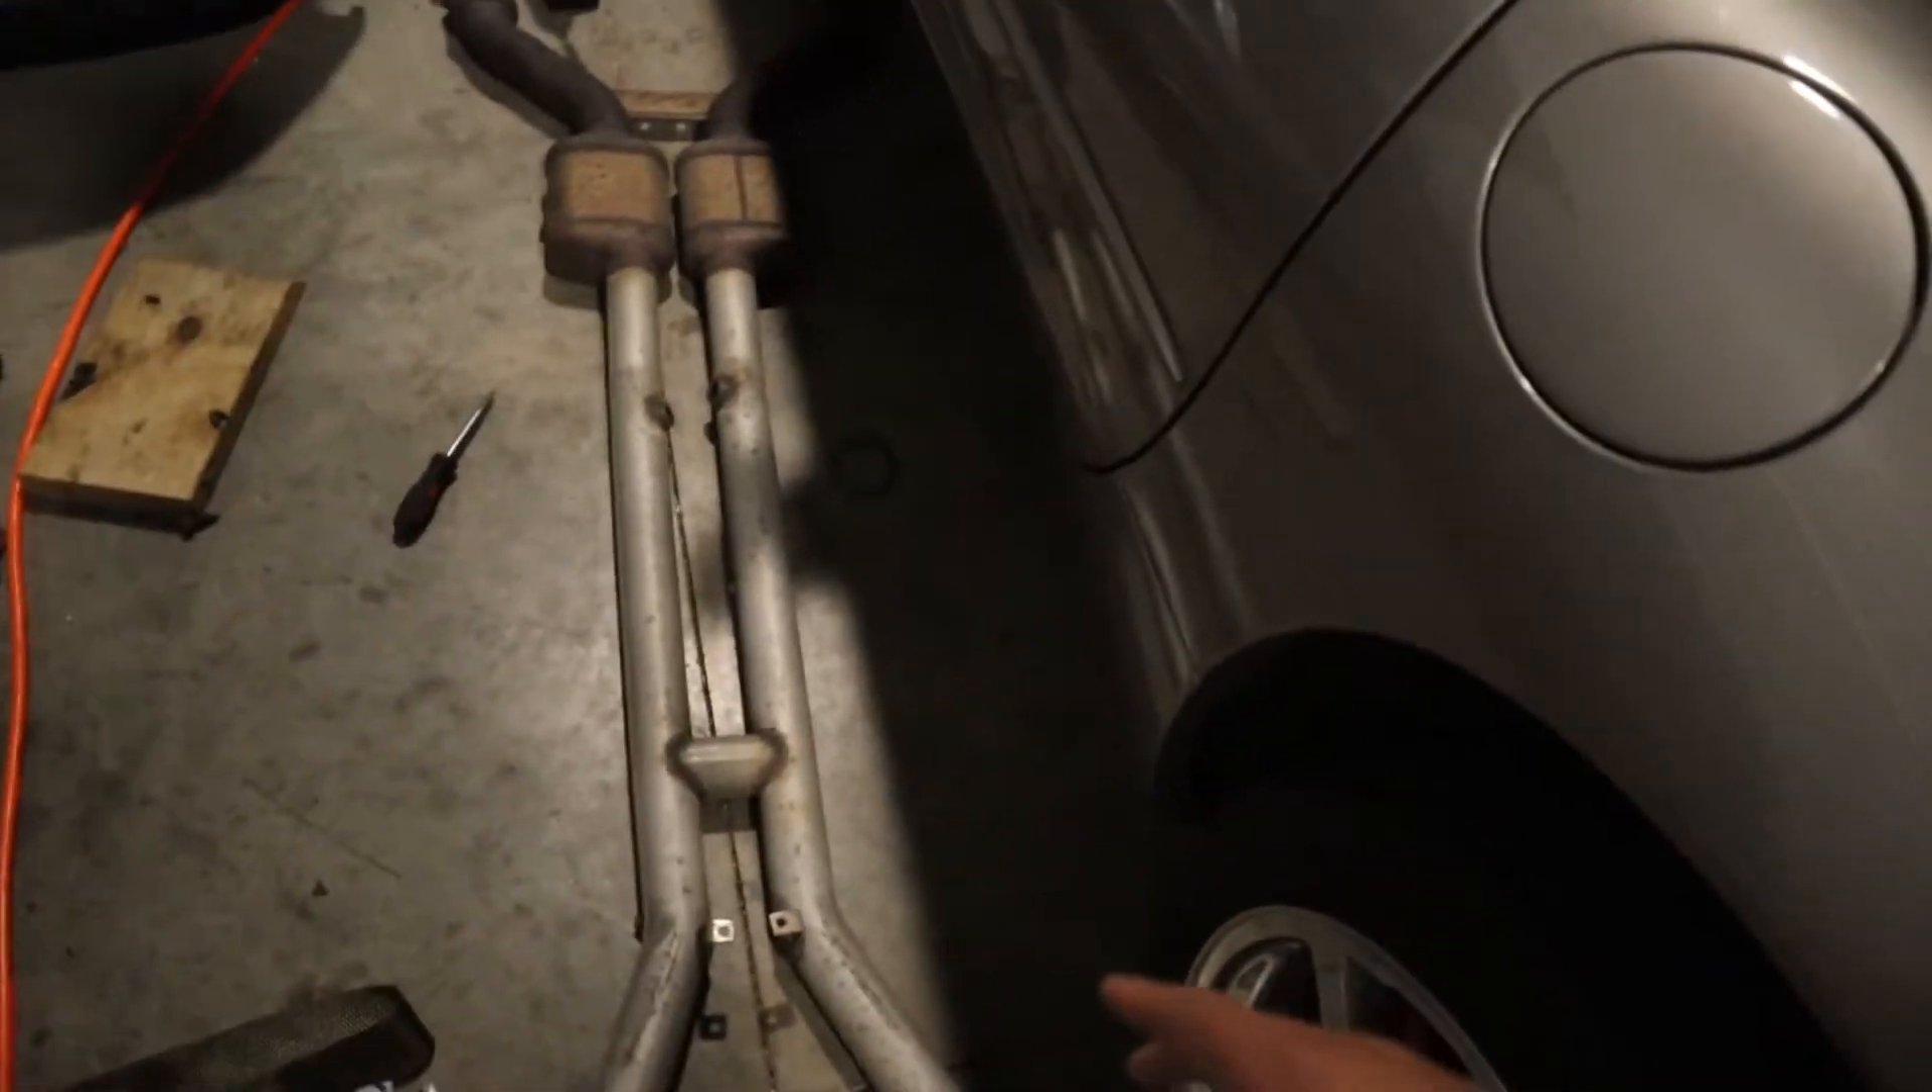So we got the h-pipe exhaust off and i'm not going to get rid of all of it.